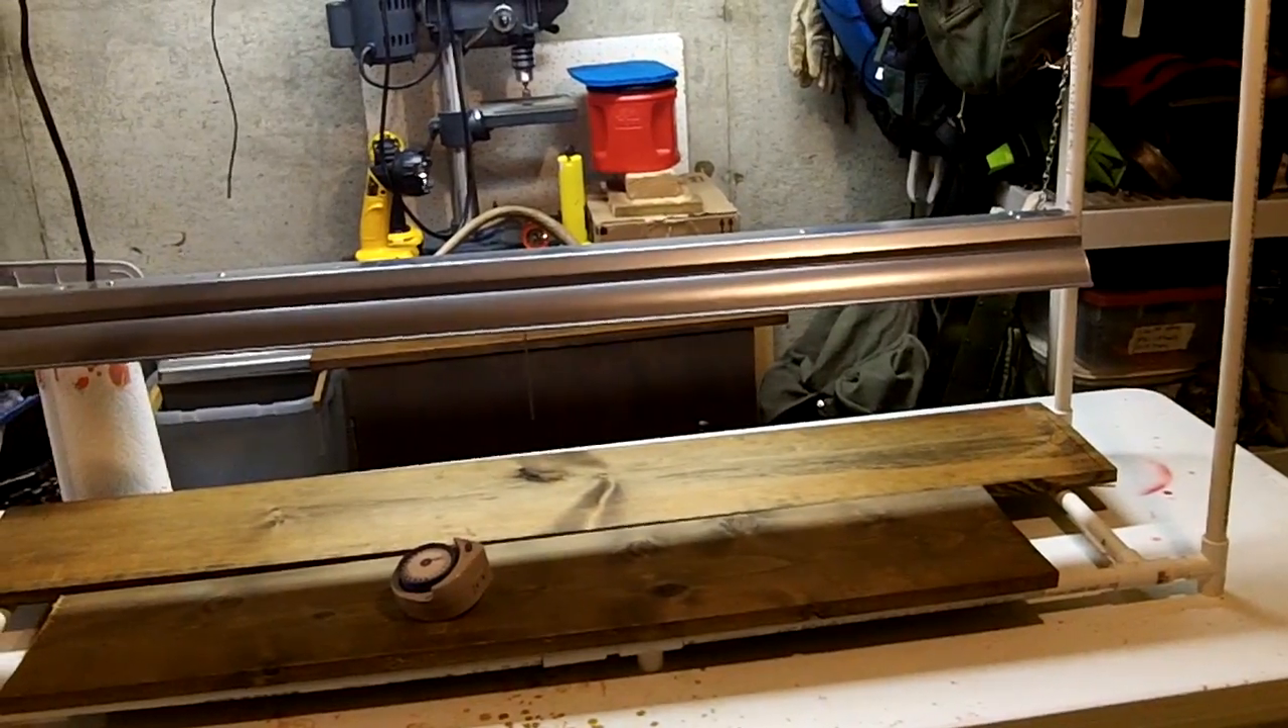Okay folks so this is sort of the the final product here you can see I've got my my little 48 inch light fixture hanging there.